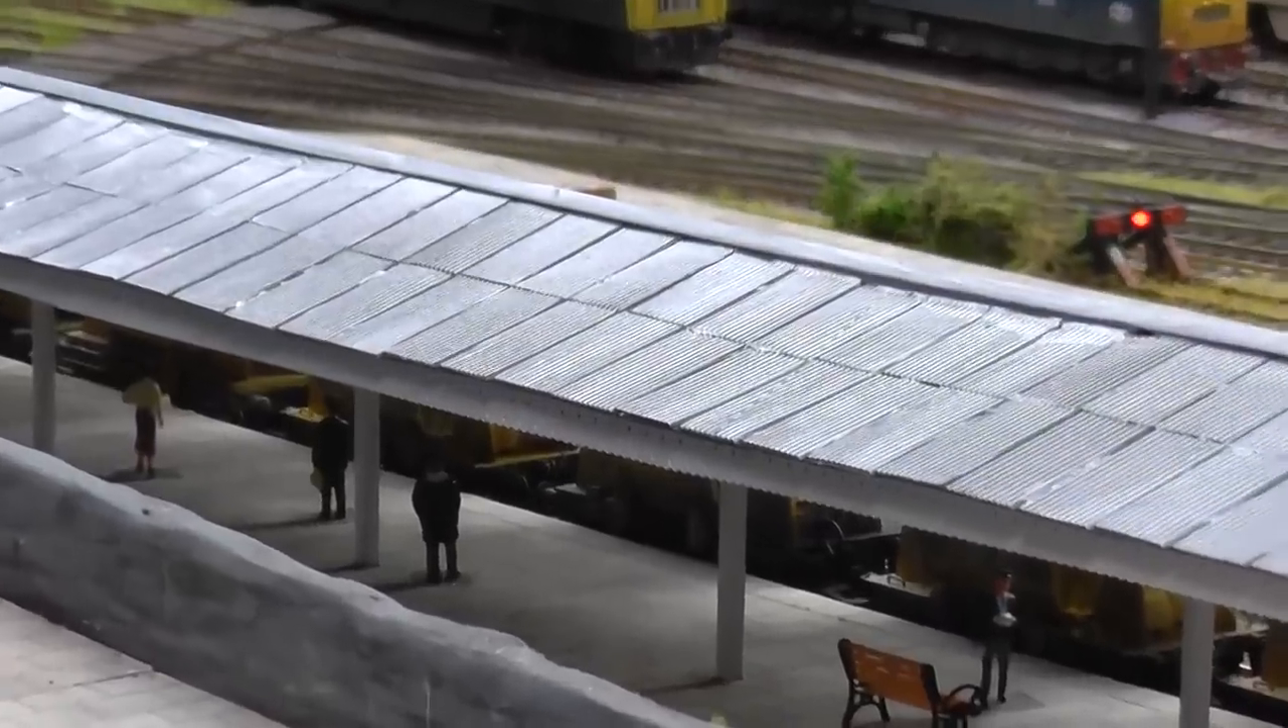There's the, uh, canopy in place.